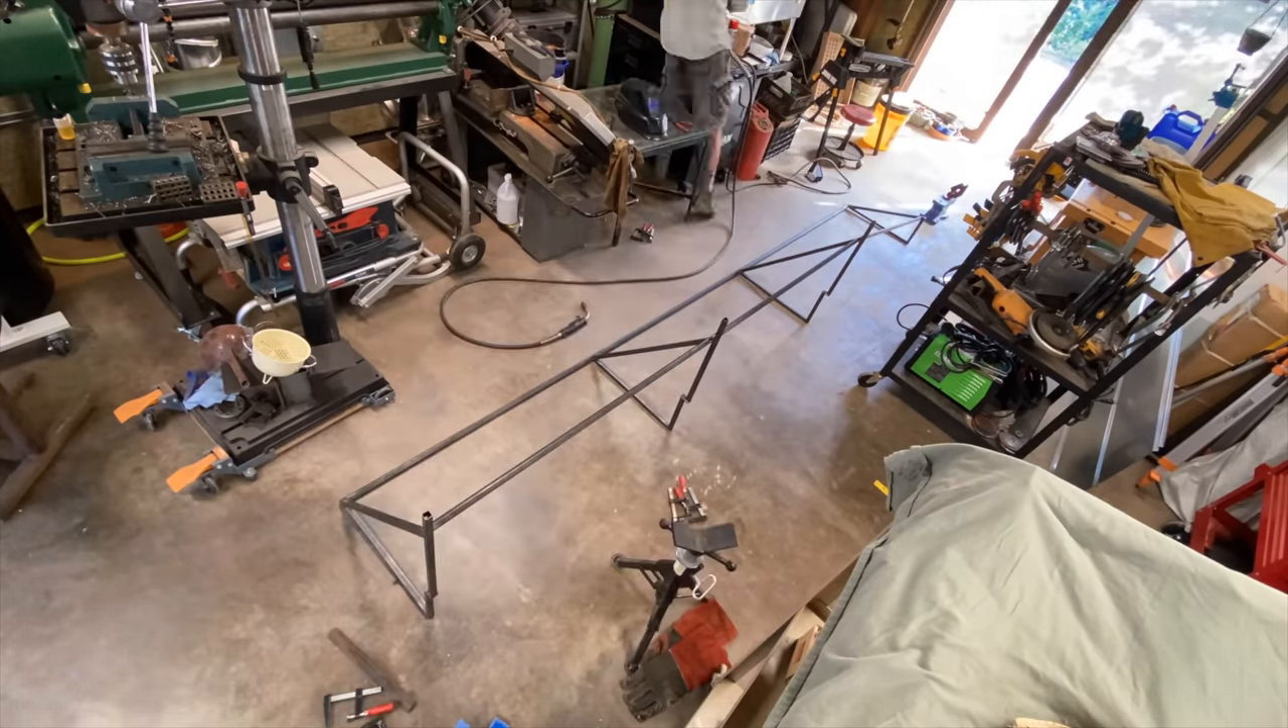All right, so we got the rough framing all together.